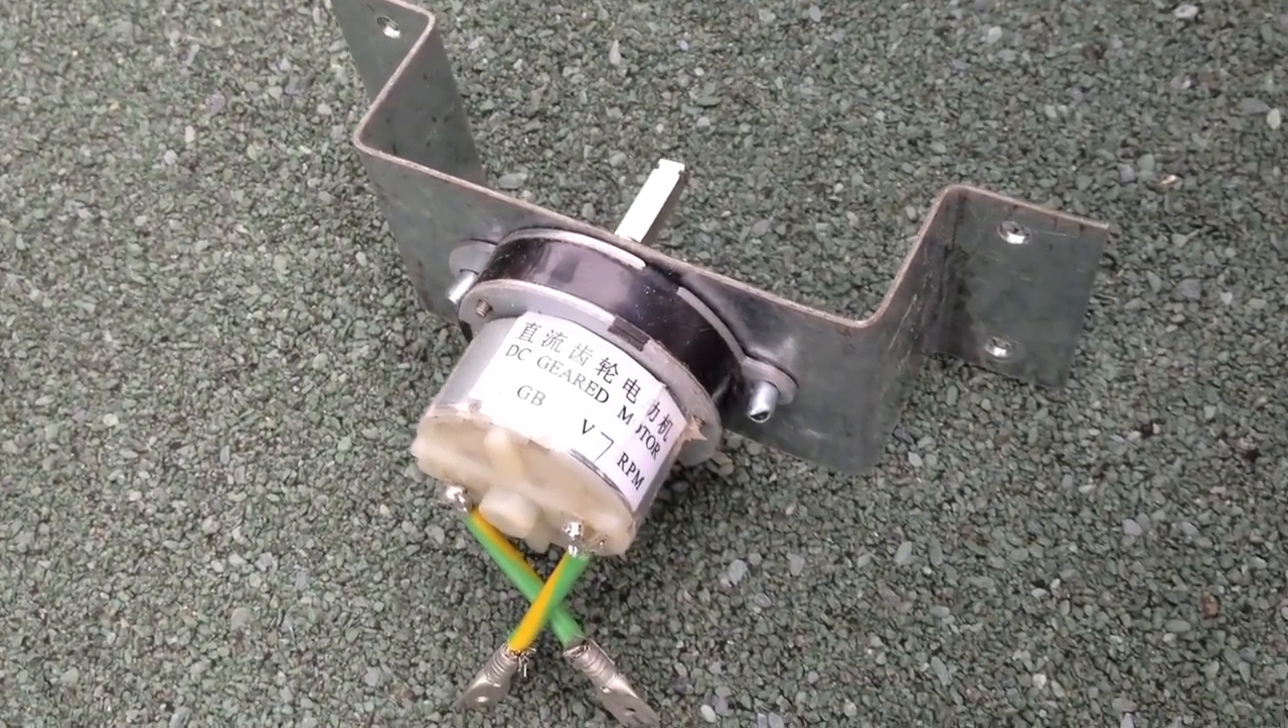Okay so as you see we've attached the motor to the bracket.